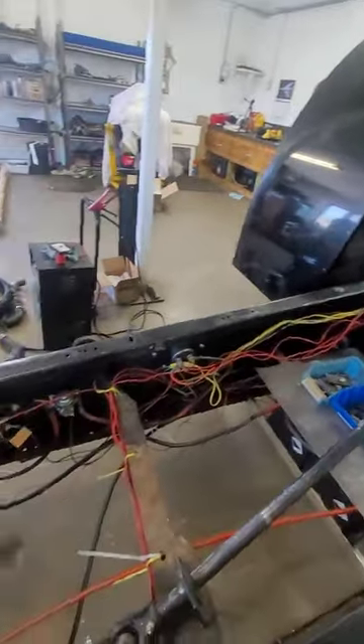I just ran that and adjusted it and I'm working on some of the wiring still as it is still a mess.